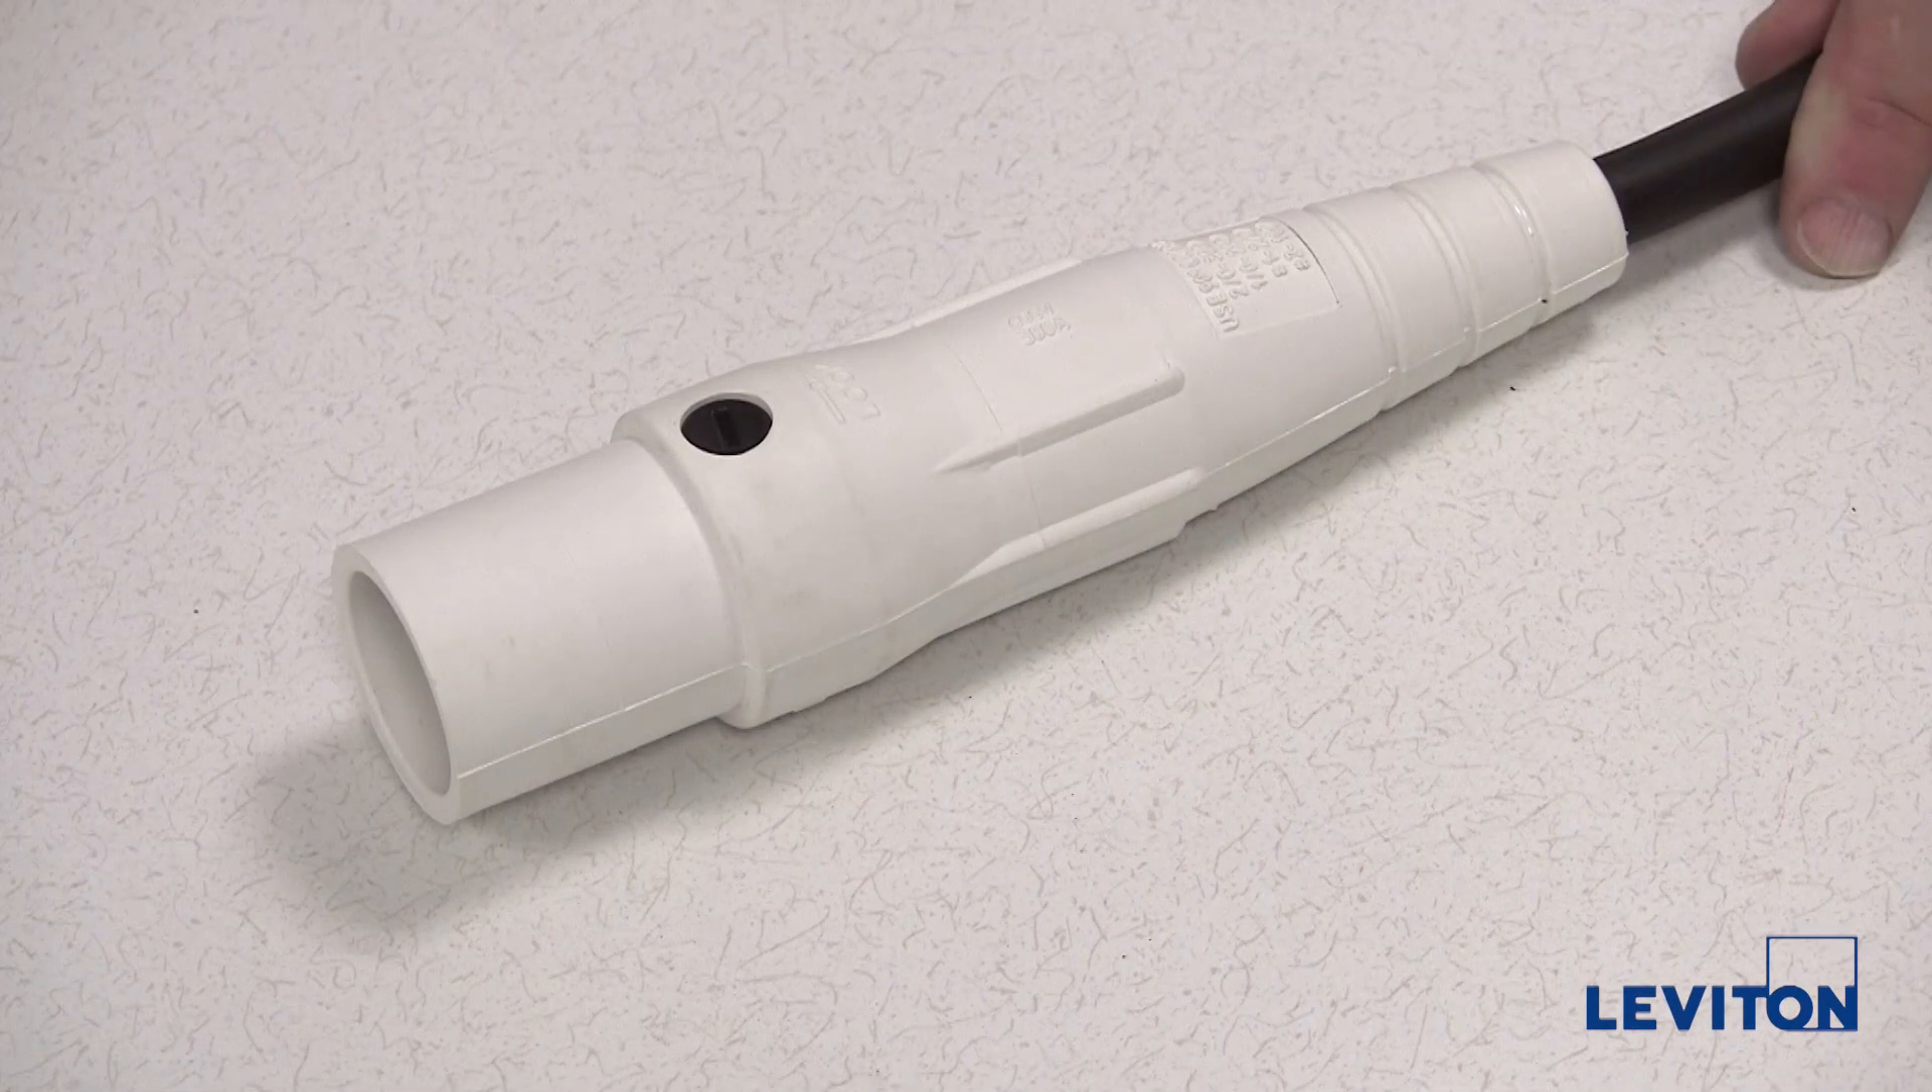The assembly is now complete. Now wasn't that easy?